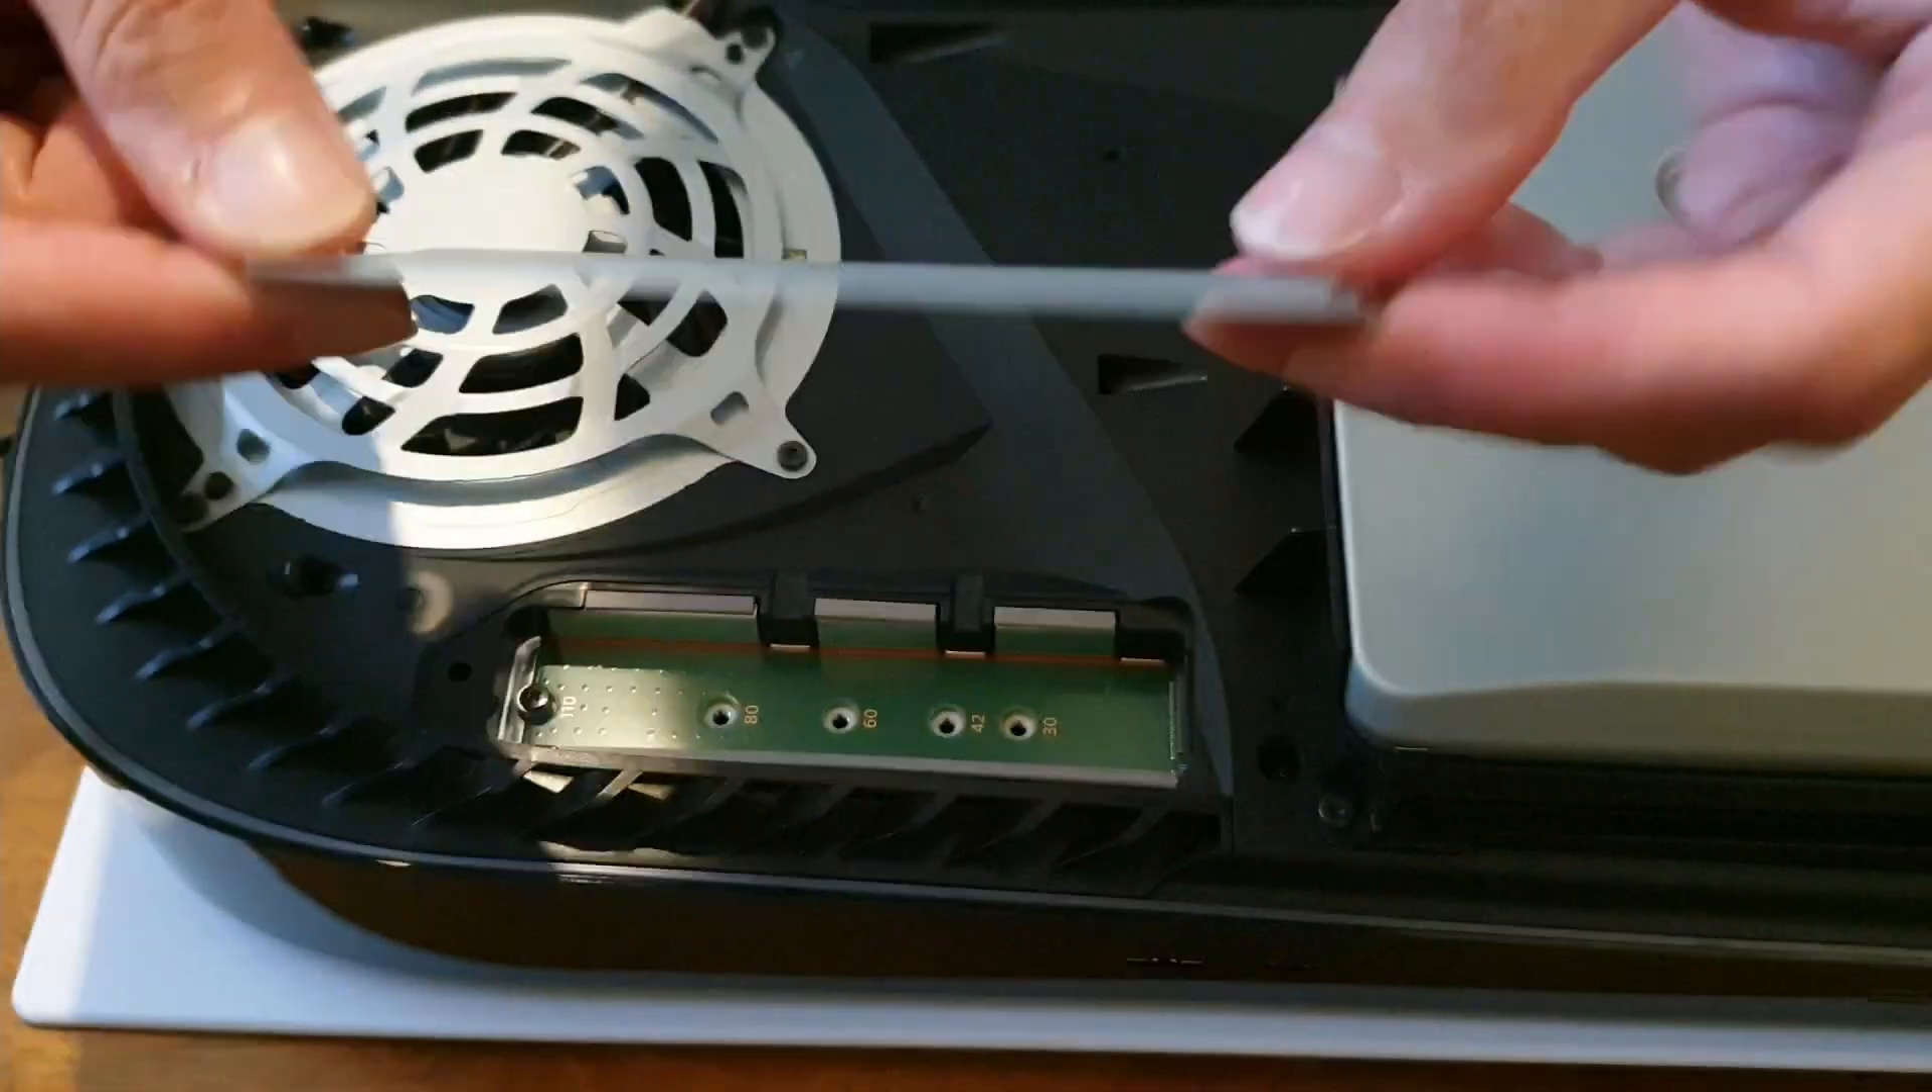Boom that's the top panel removed and now we've exposed the nvme gen 4 slot right there.